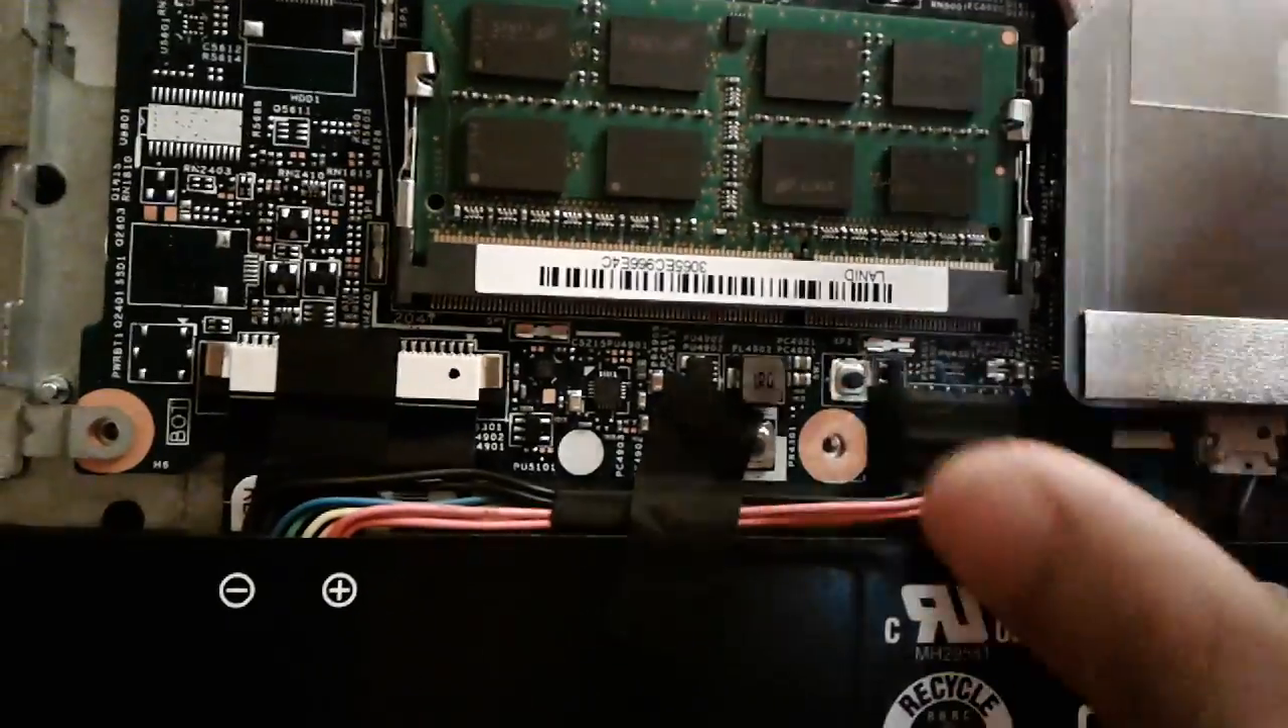I already have the eight gigs of RAM installed and if you look closer that's what the metal cover rested on.